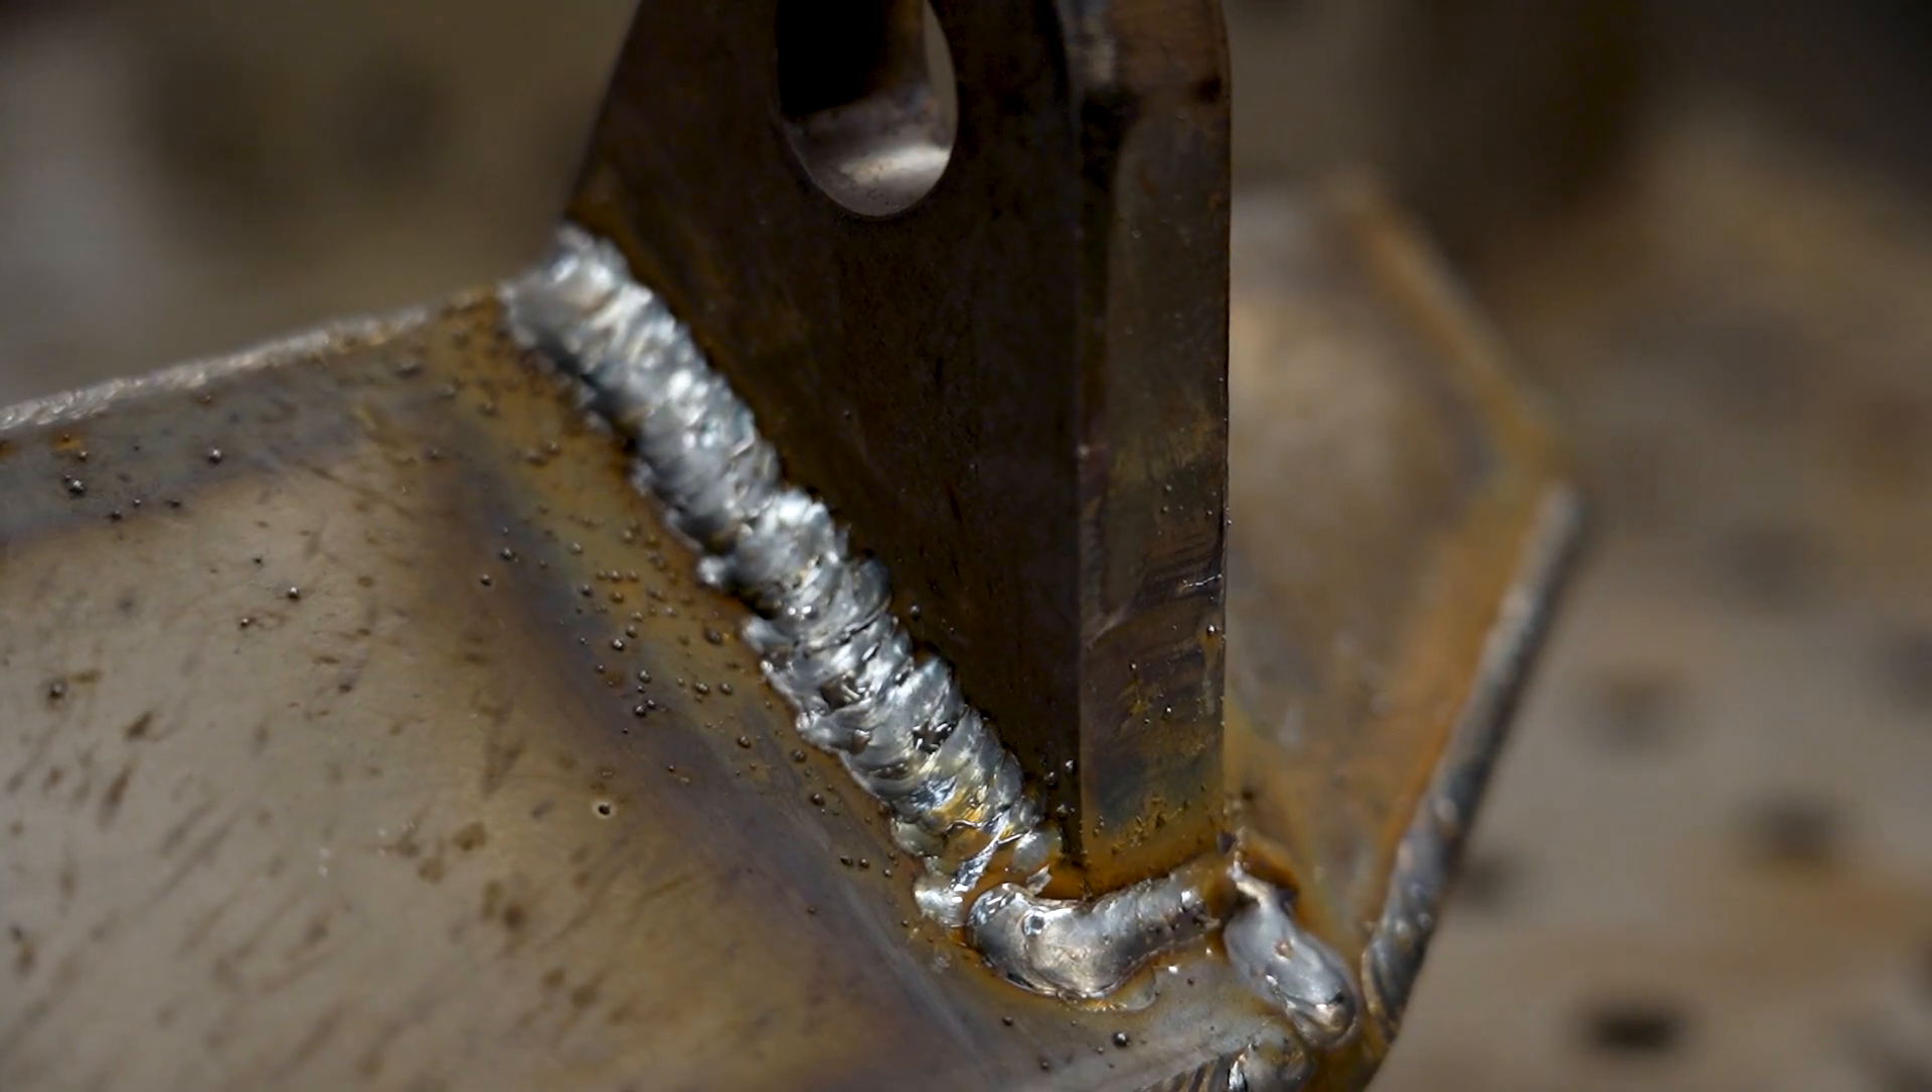All right, so we've got these D-ring tabs welded on as best as we possibly can.